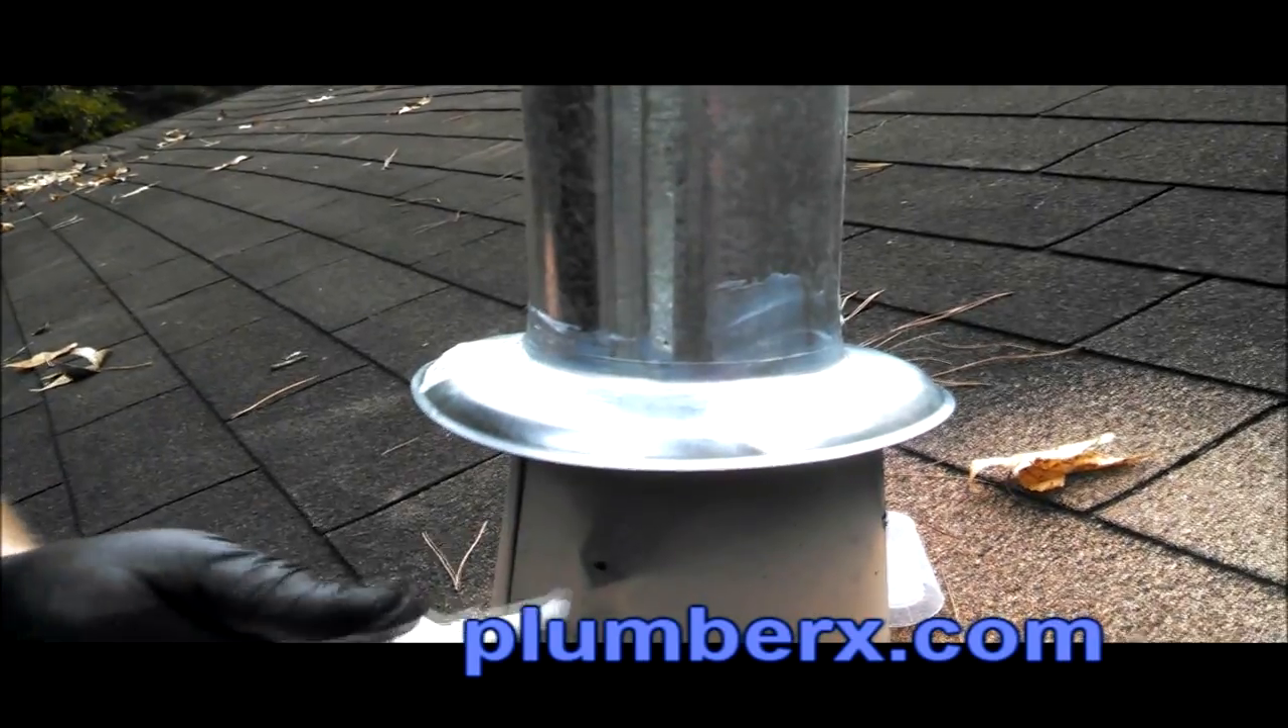And you can see that we slipped the storm collar on here.